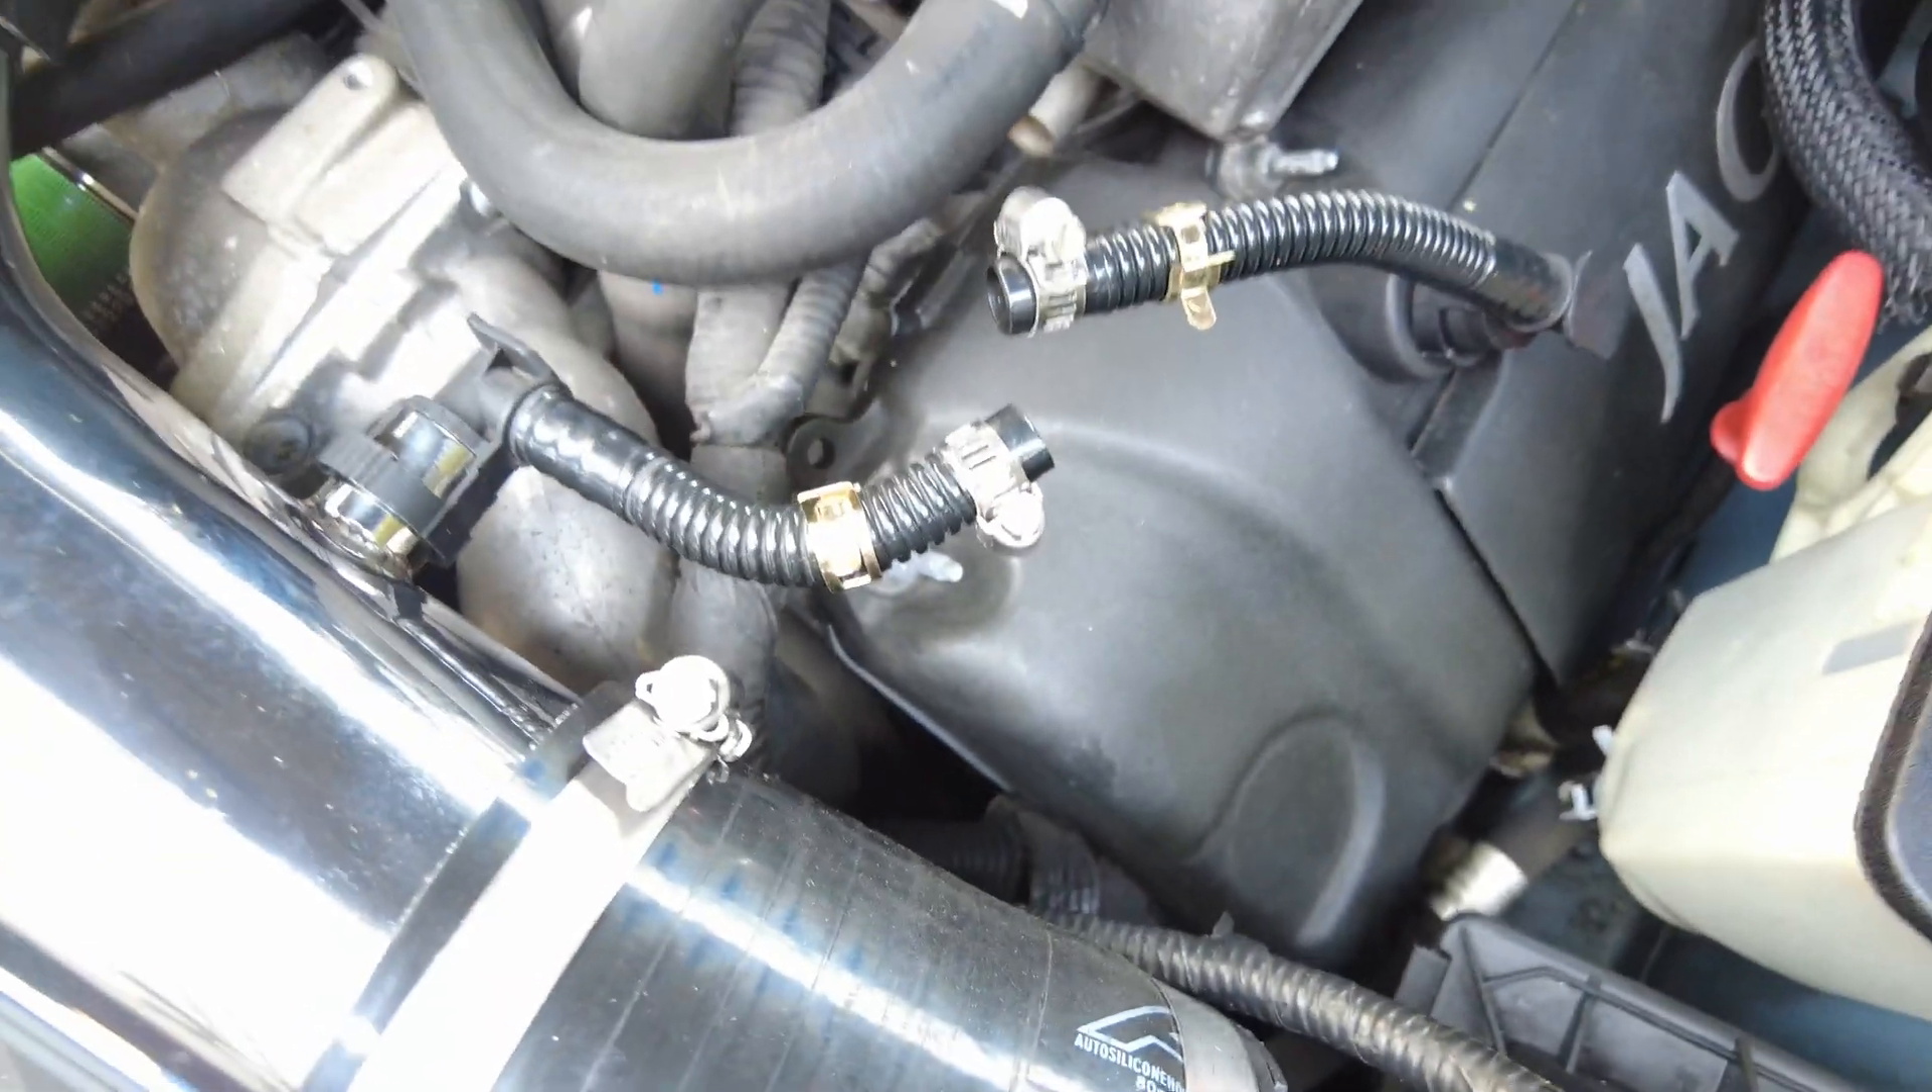You can see here I've got clips ready and also the jubilee clips in place as well.